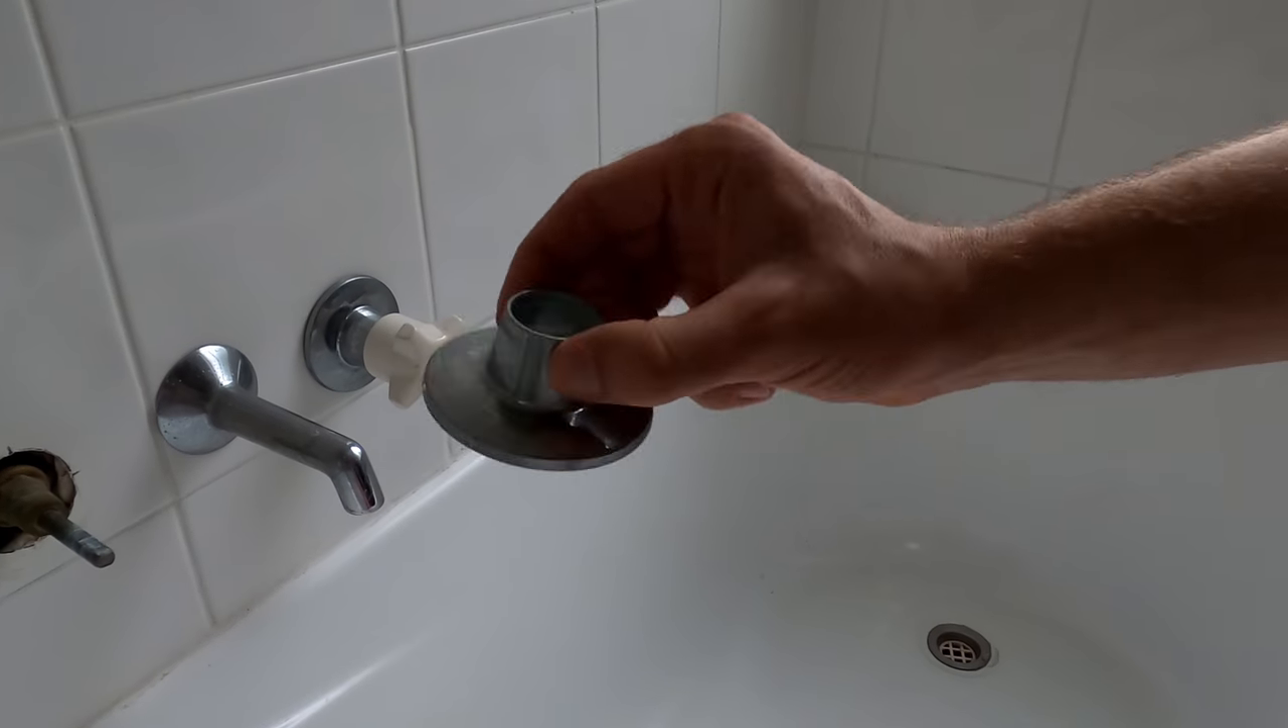So that spindle cover just popped off. That's the old one.